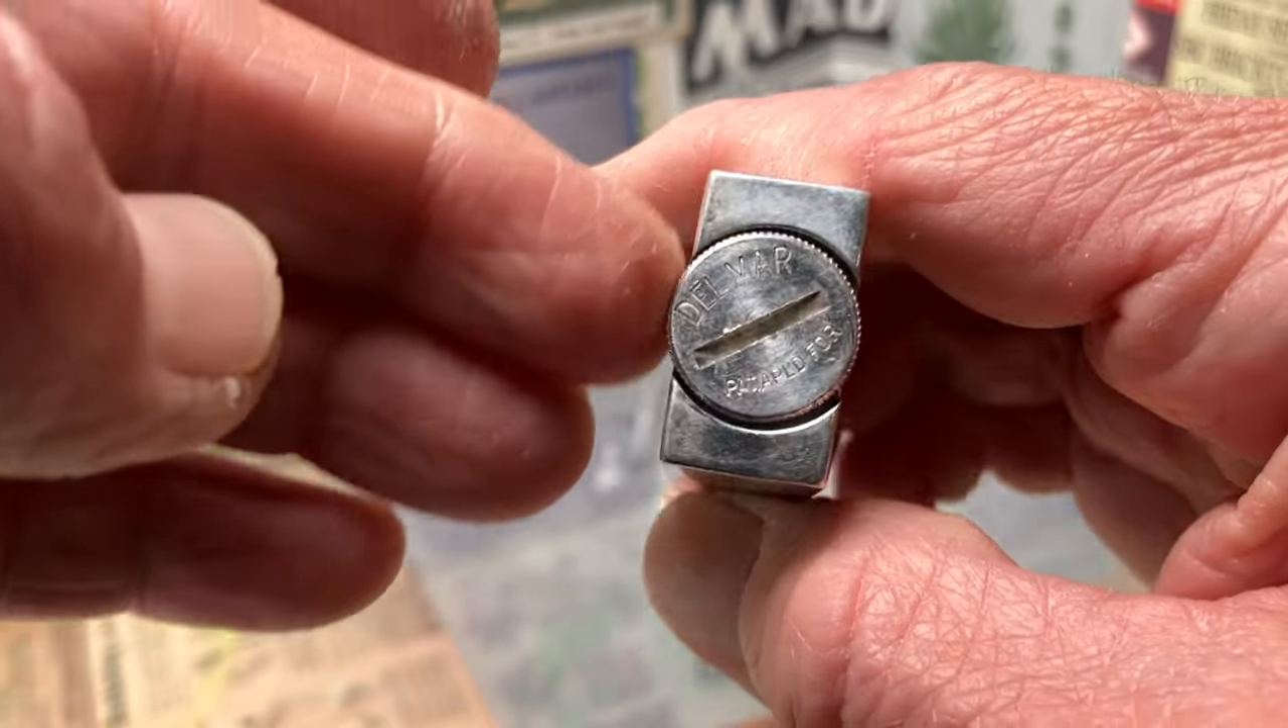Very robustly threaded fuel screw, which does its job. And it is a little bit oversized. It kind of sticks out over the edge on both sides a little bit.